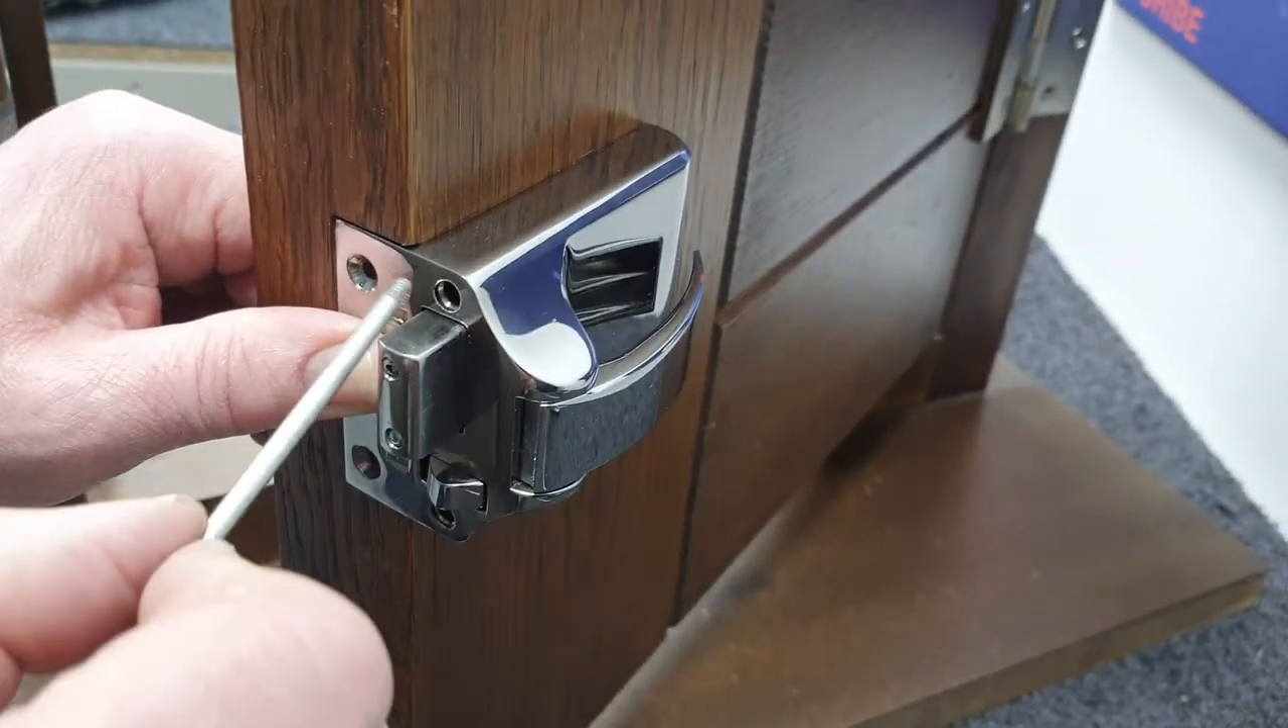And now the lock case is on the door.